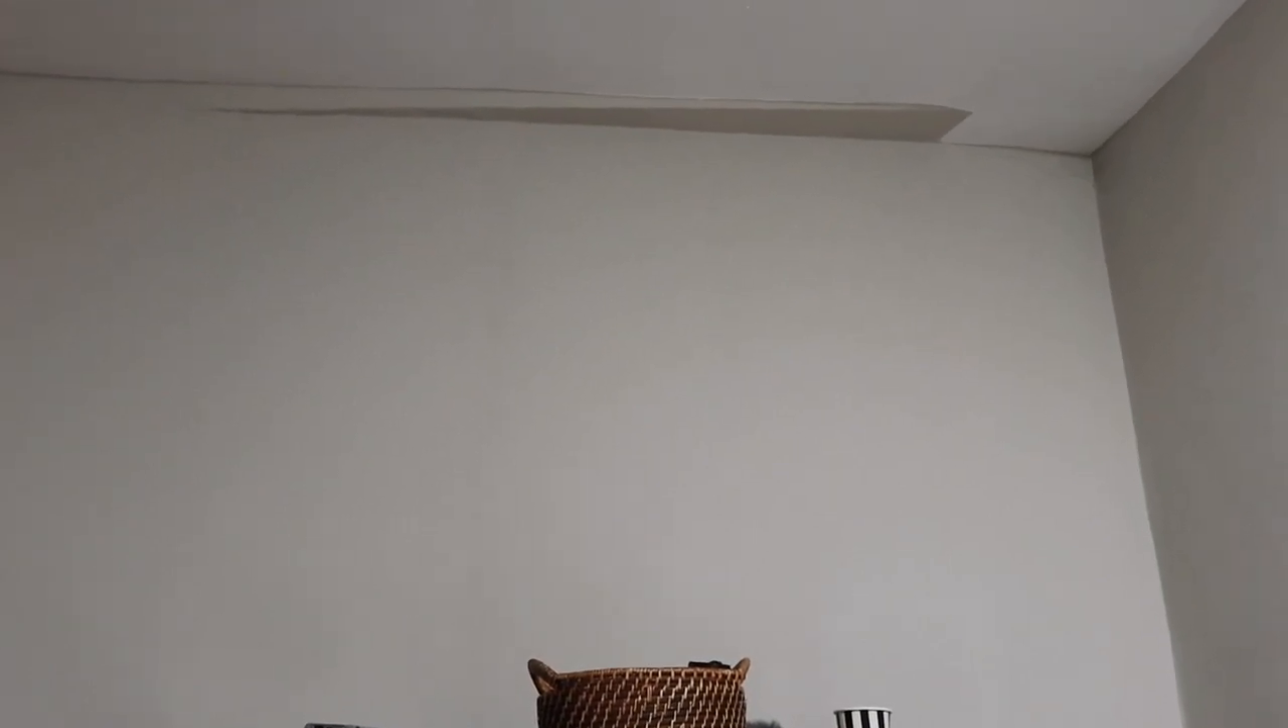Like you can even see like the ceiling like didn't match up.